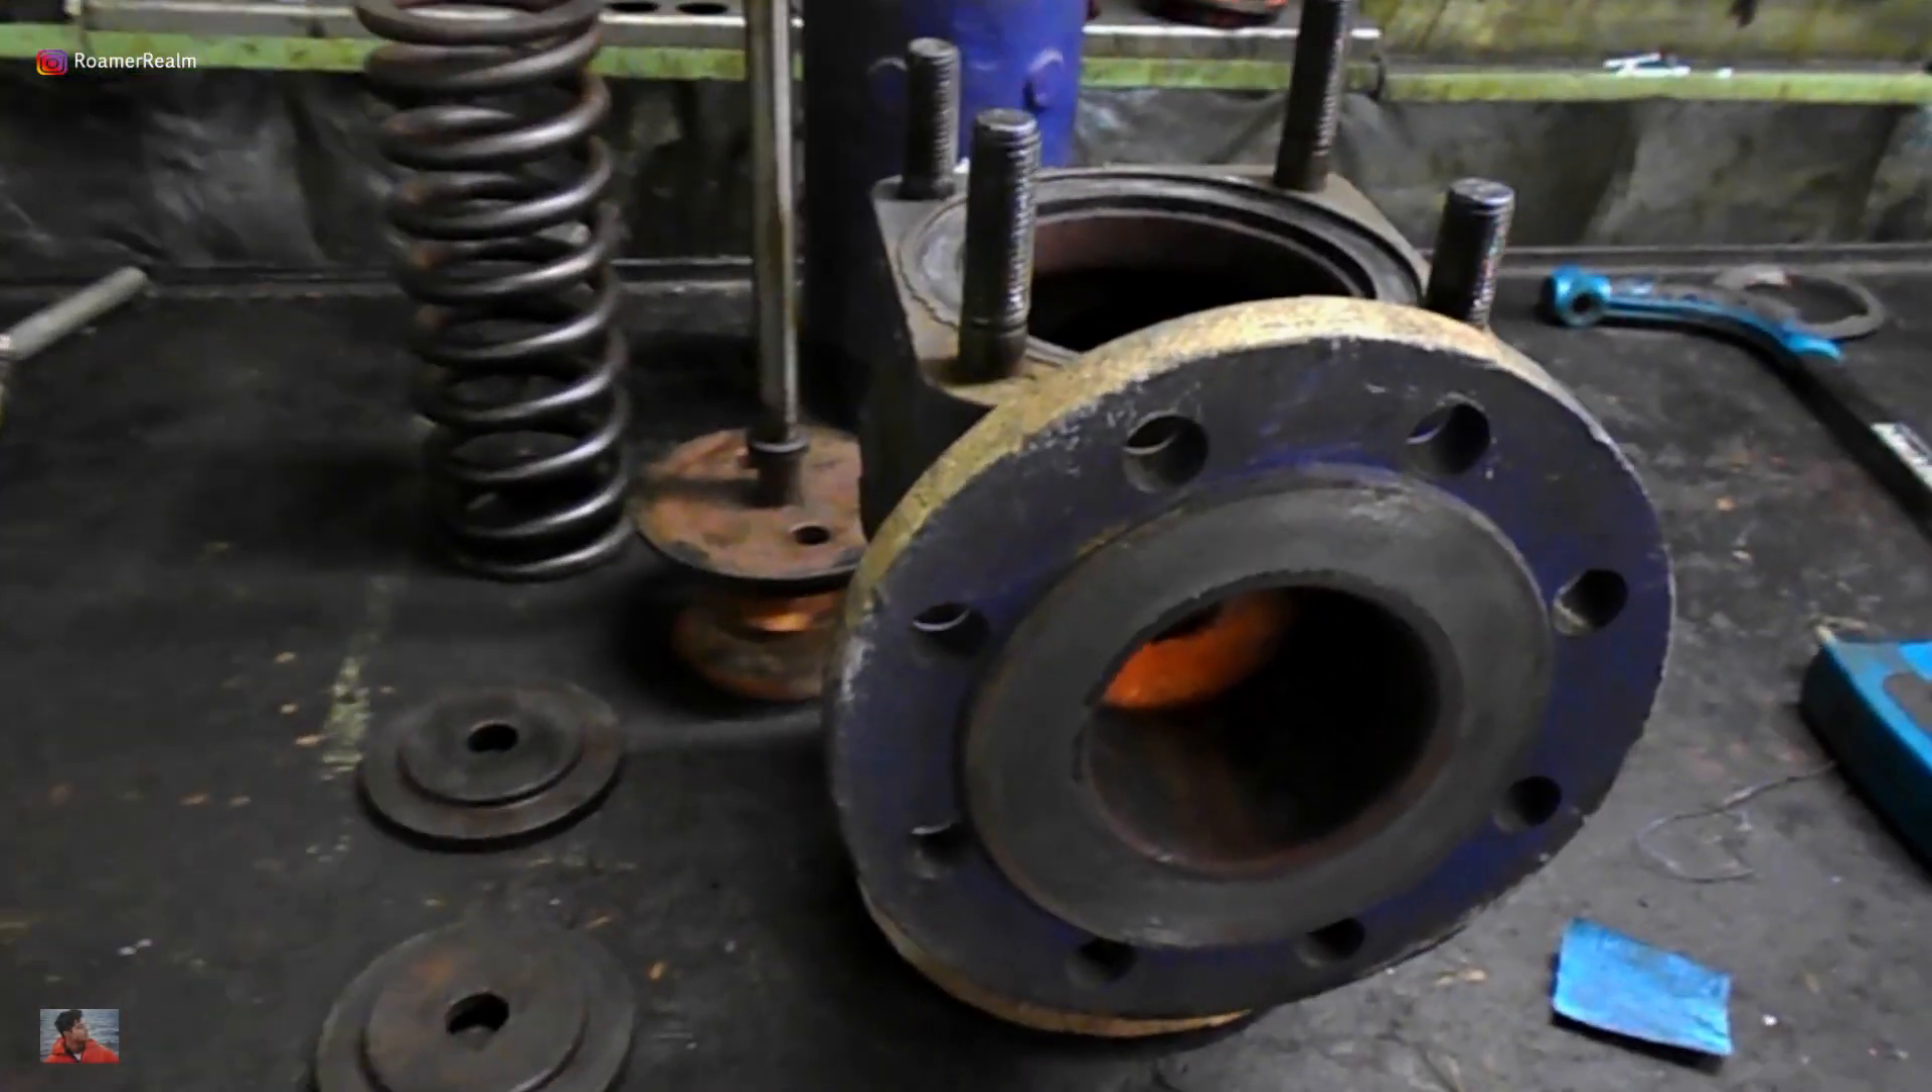I've dismantled the safety valve and here you can see the components laying on the workshop table.